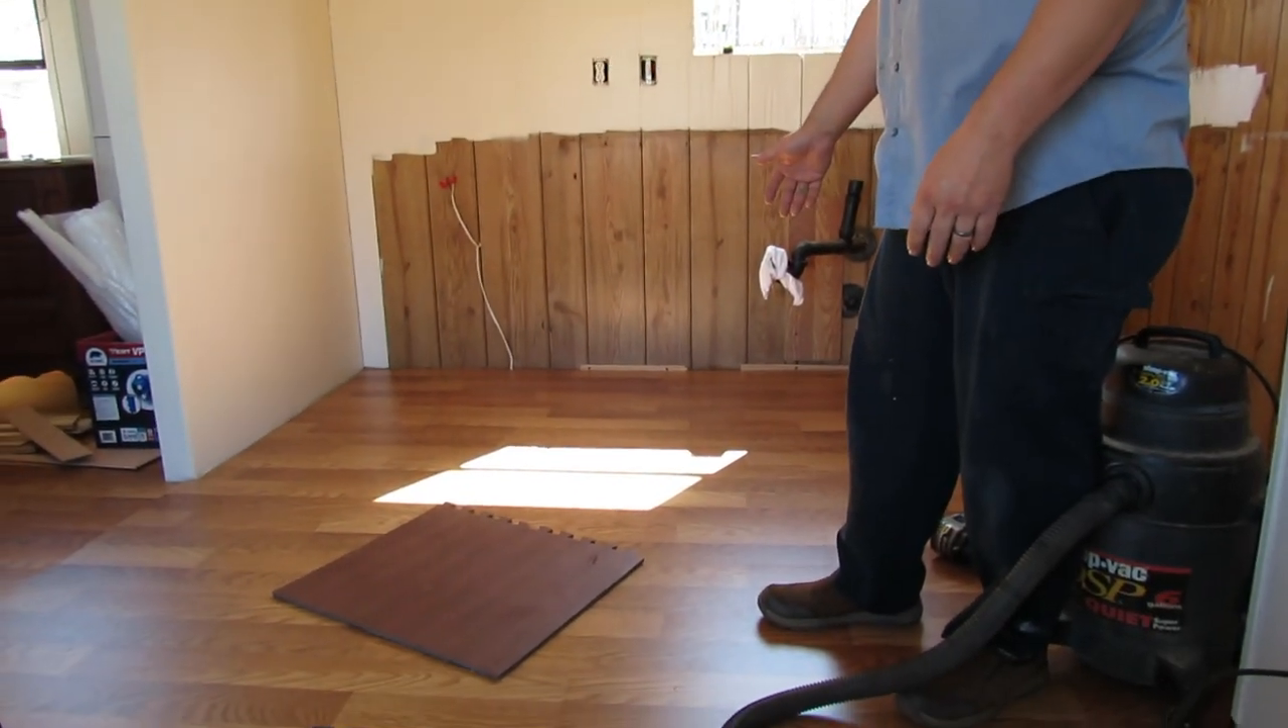You can see here I've got the the new laminate floor down.